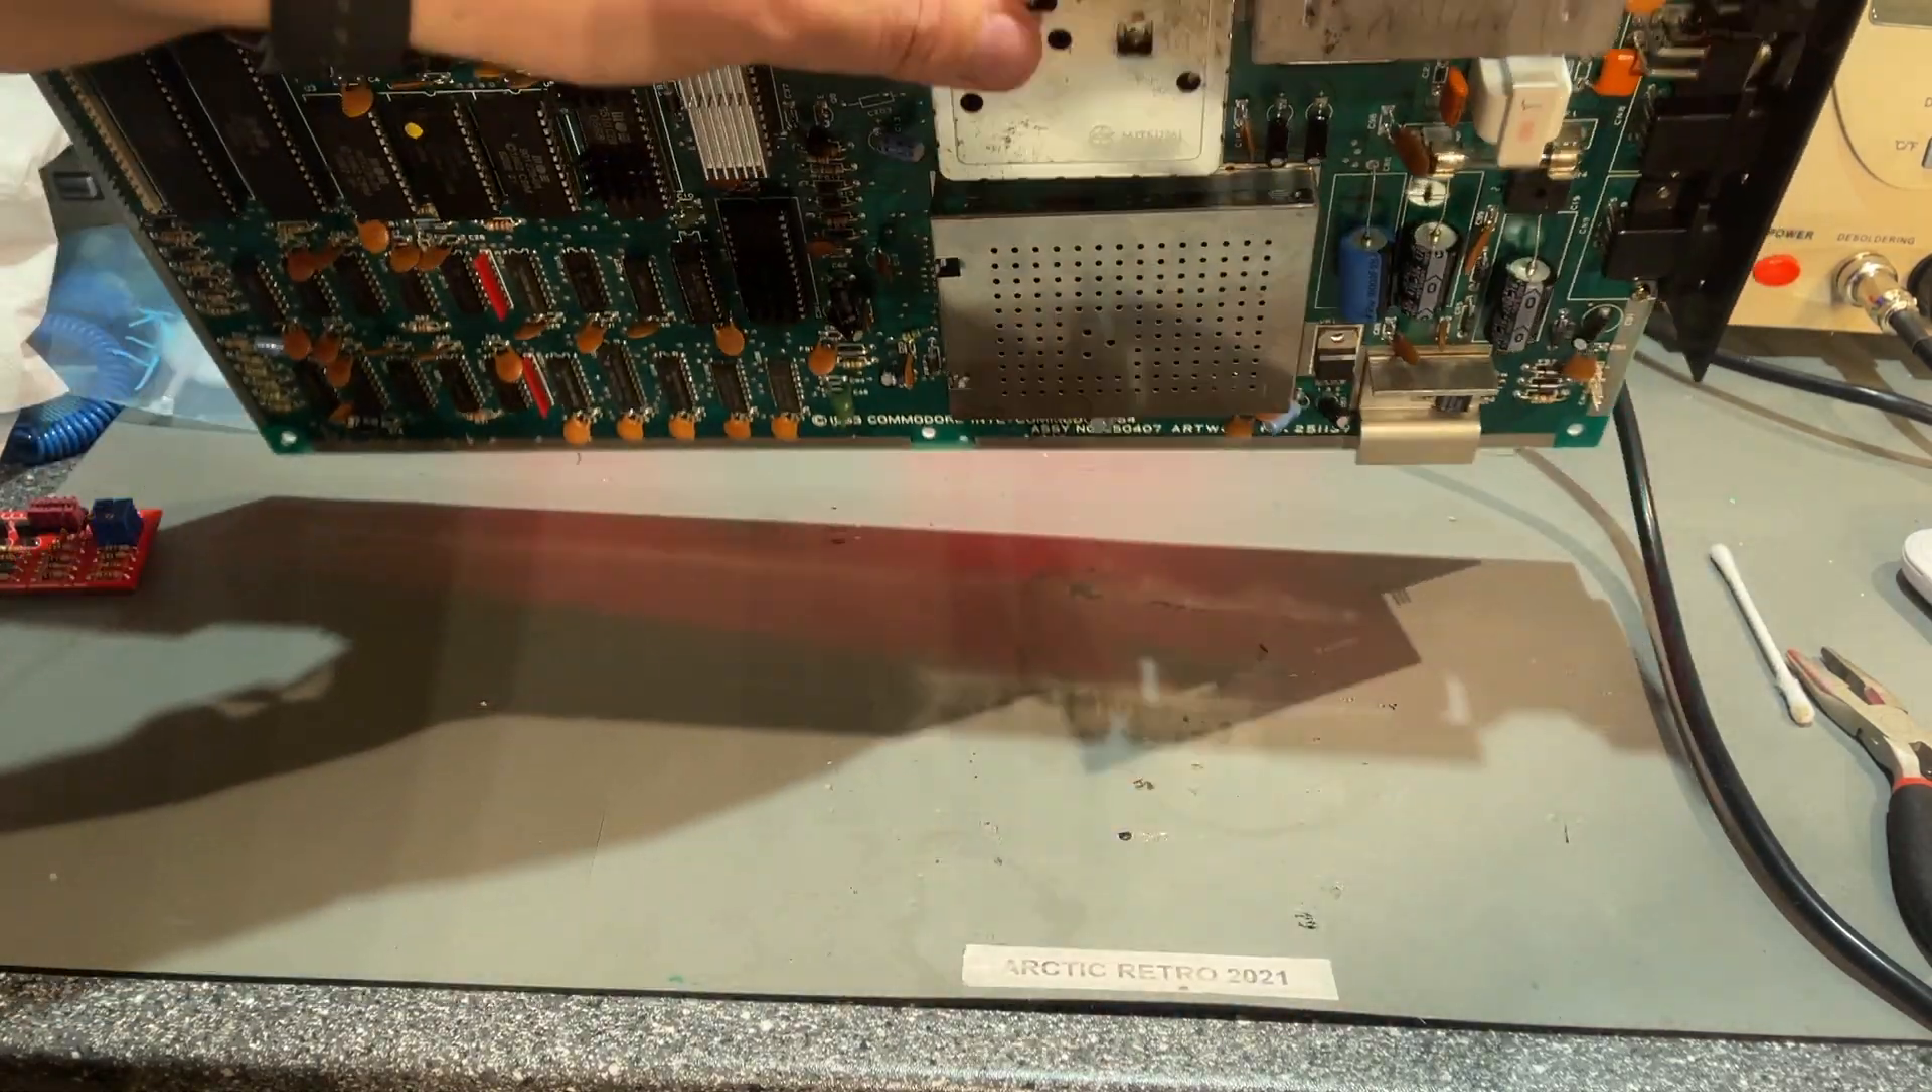I took the motherboard out of the machine and this is the big TV modulator metal can that we're gonna remove and it's of course soldered in on the backside and yeah there are some big solder points here.